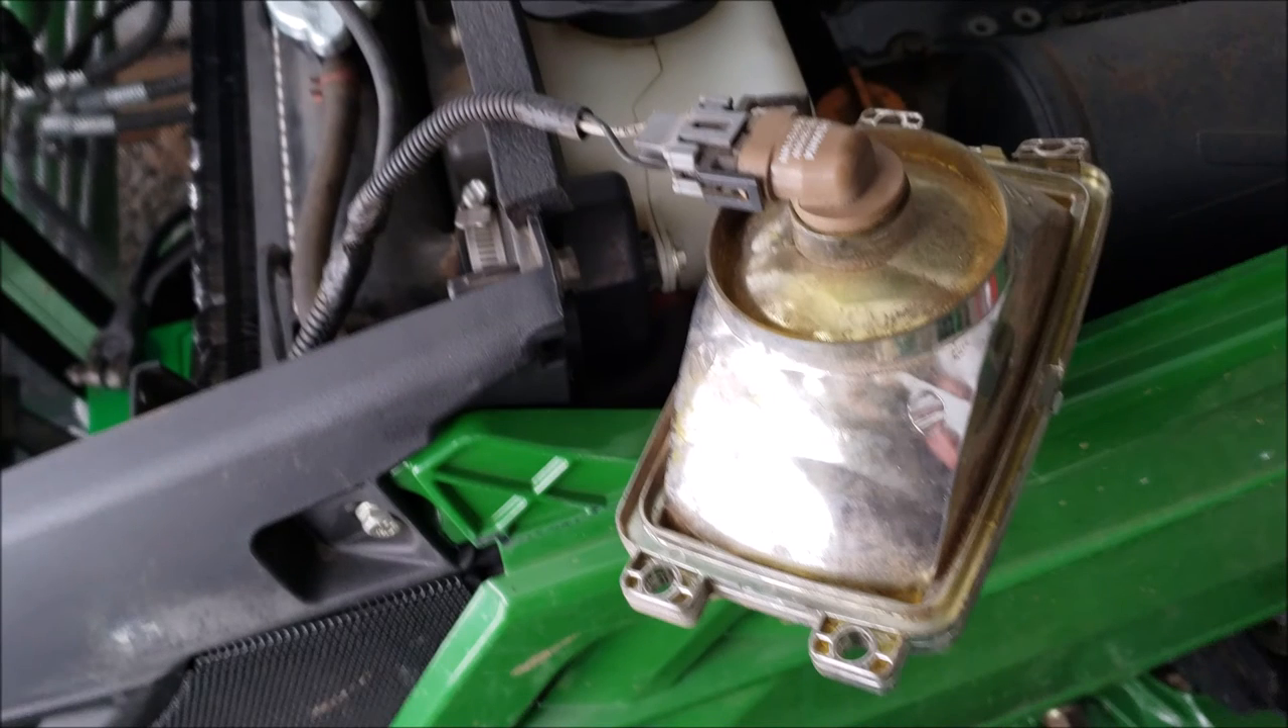And, uh, I have to bolt back in the headlight here because I had to remove that for access.